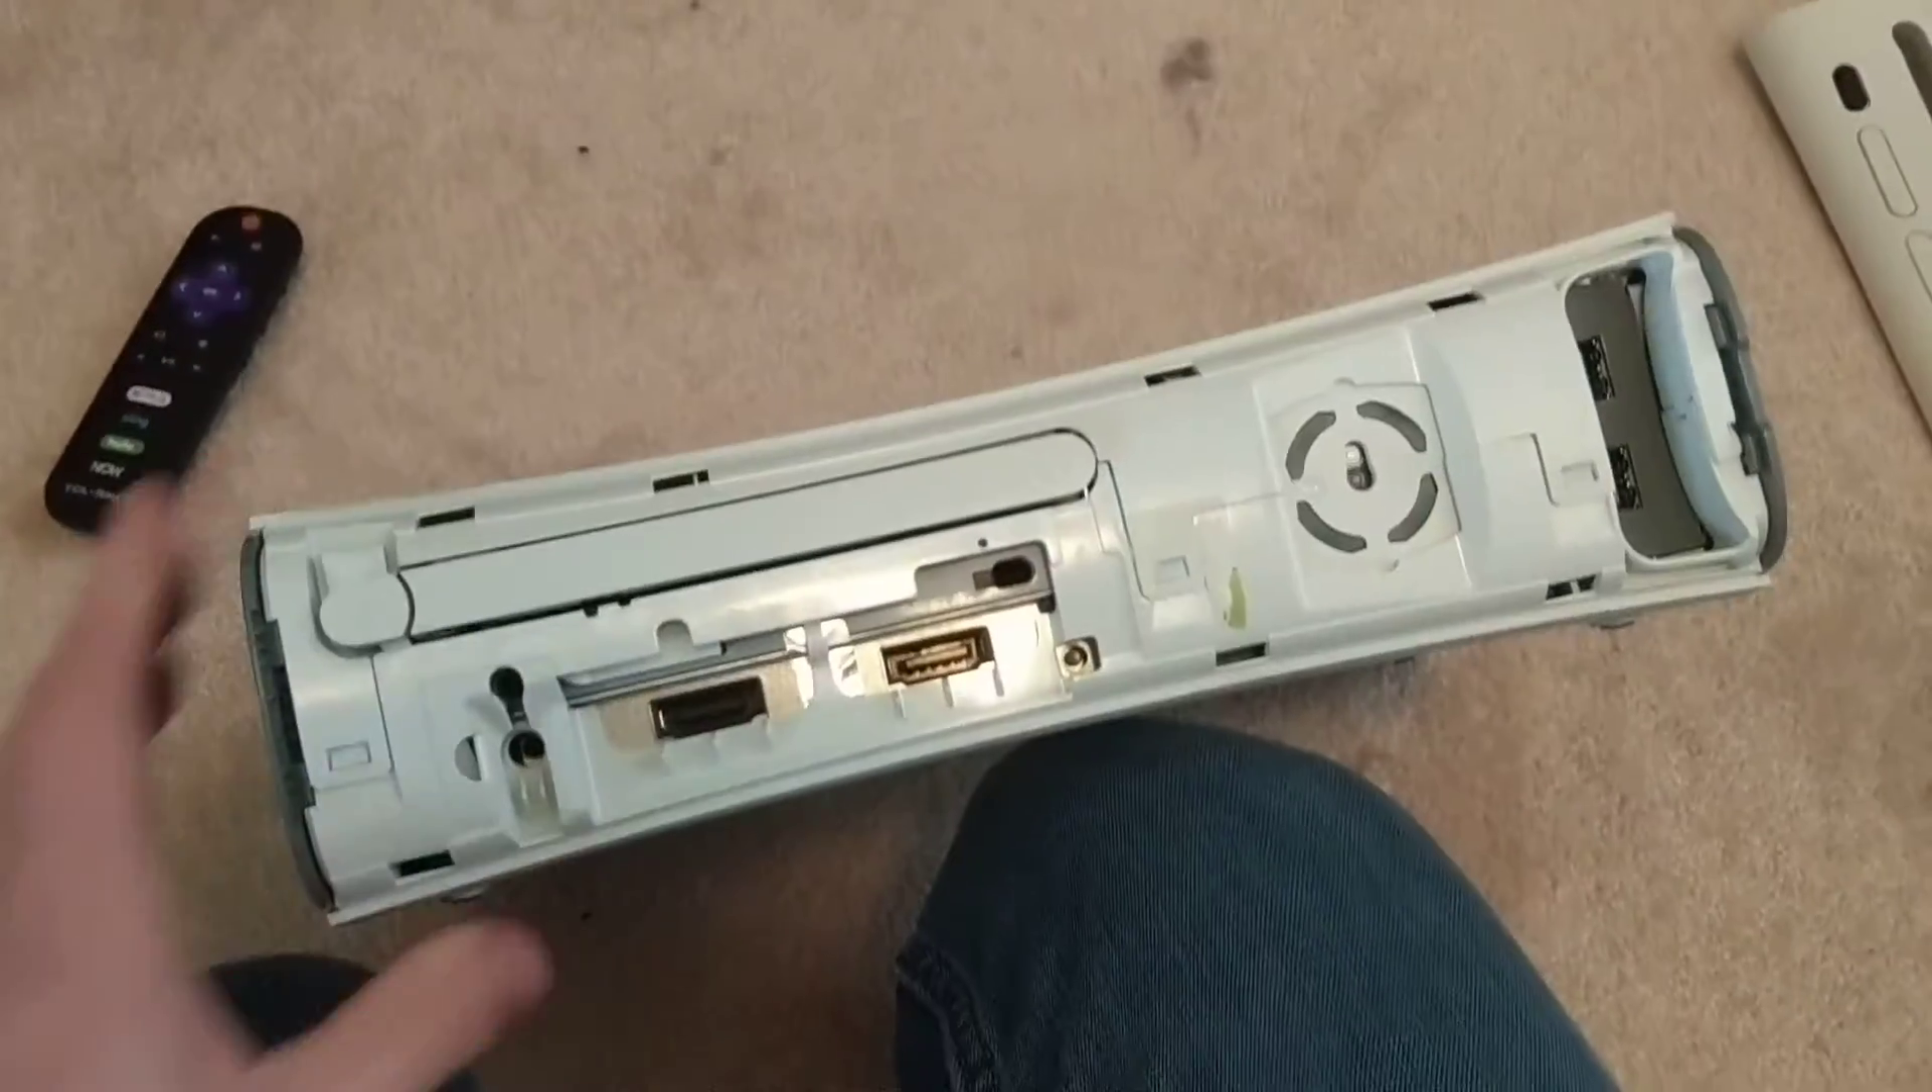I've taken the face plate off.